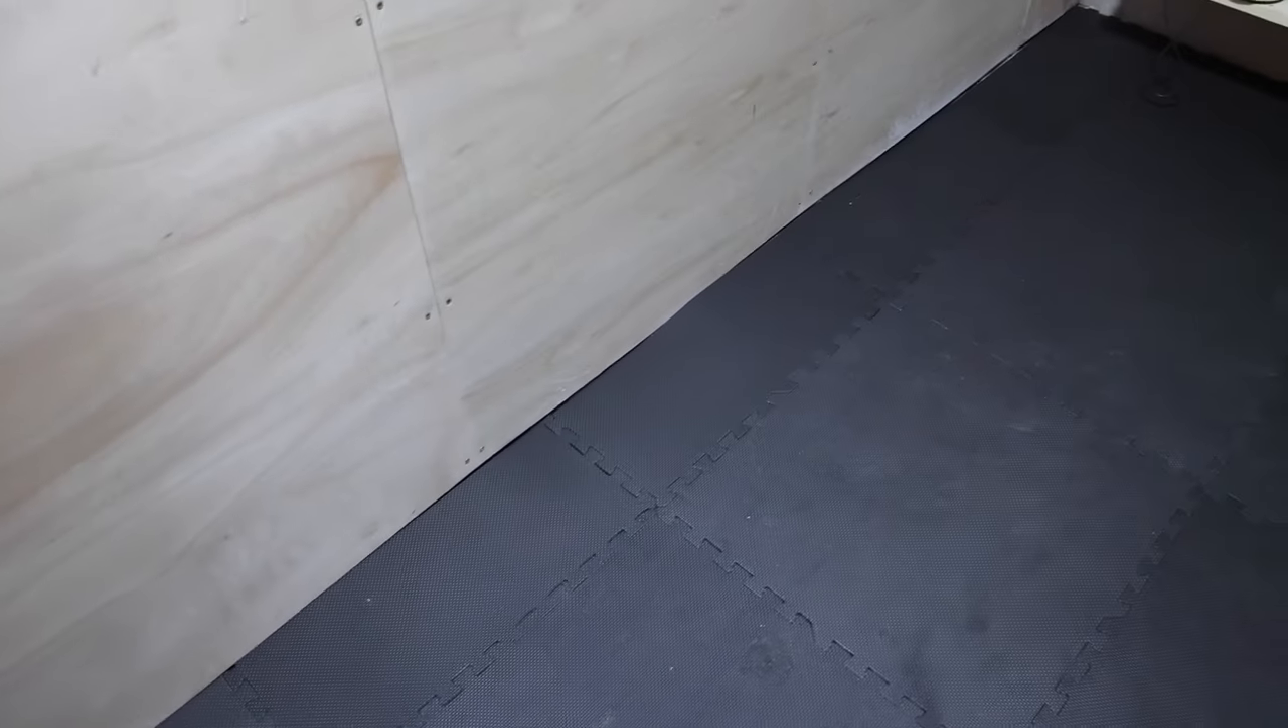I've finally got the floor finished uh using the e eva foam.